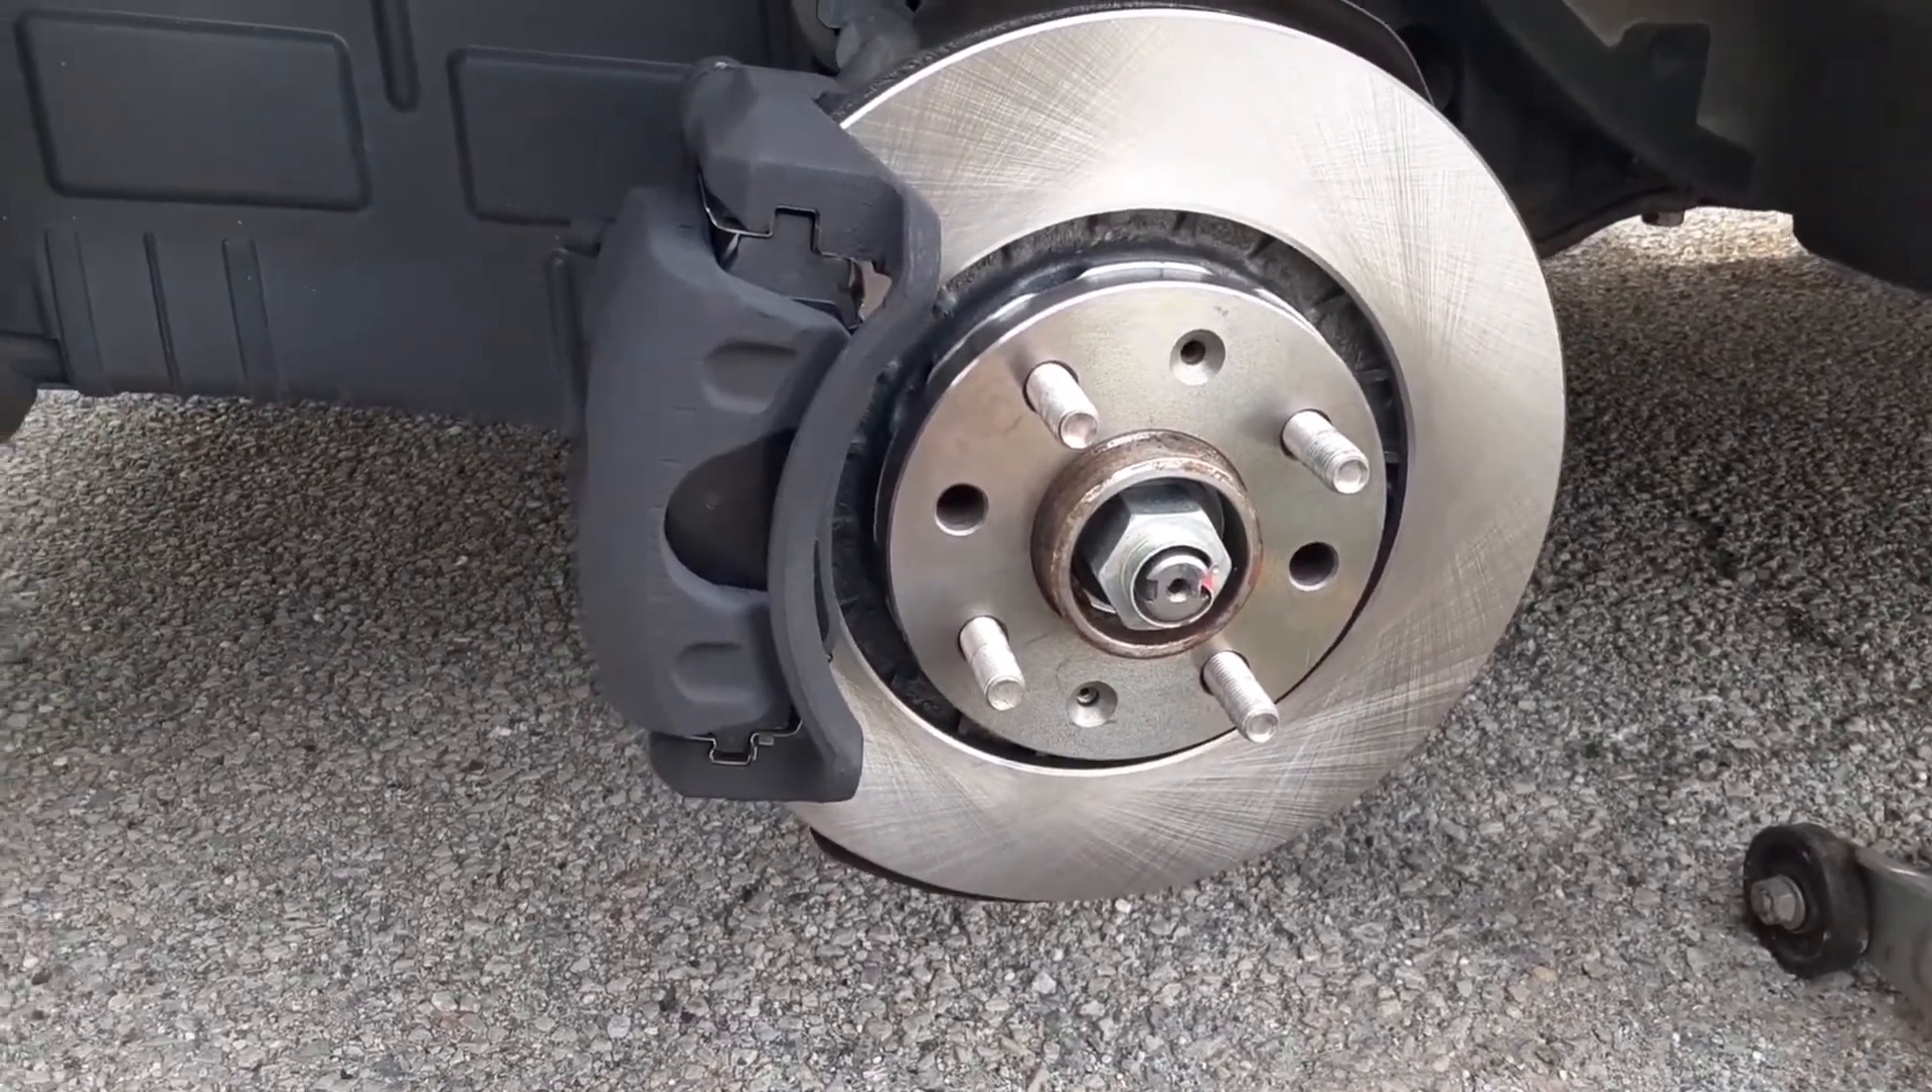We got this side done. All I have to do now is slap the wheel on.